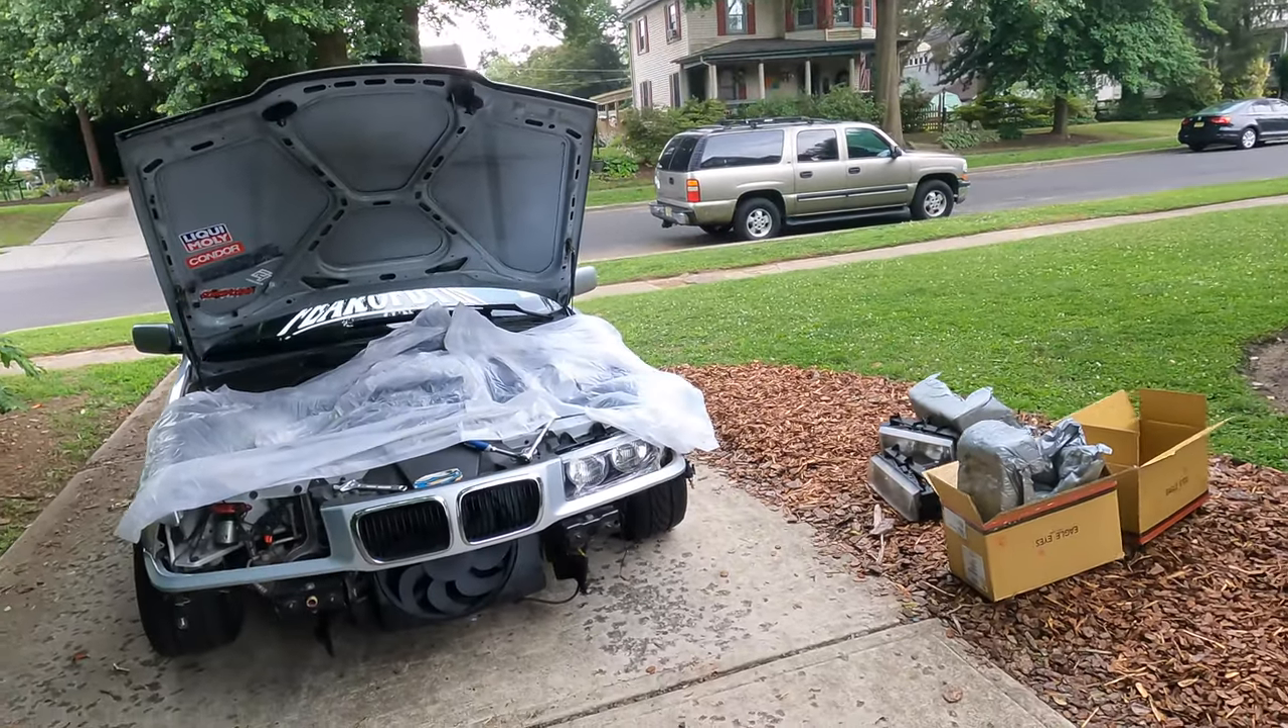Um i'm still doing my headlights i got one in so far but it started to rain a little bit so i put you know some some of my ponchos over top of it.